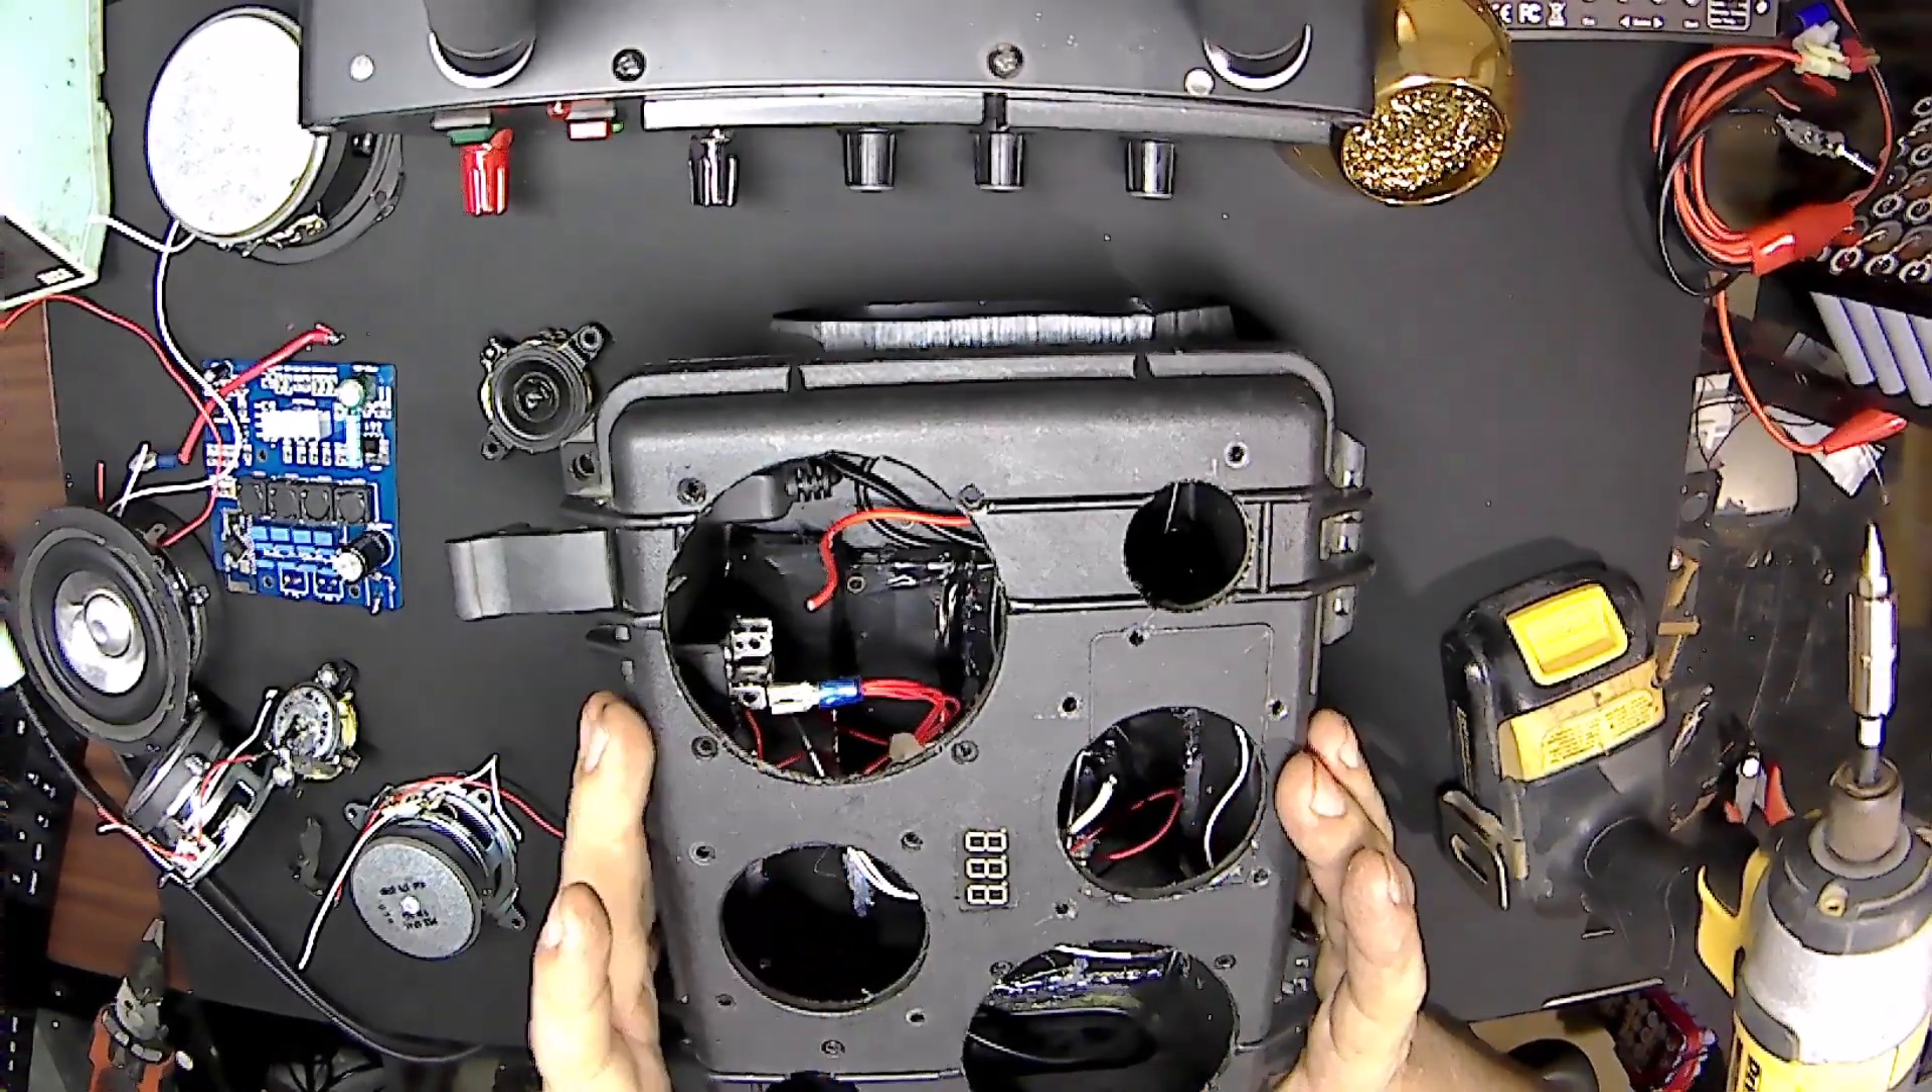Oh, there's all the speakers out of the front side of it.